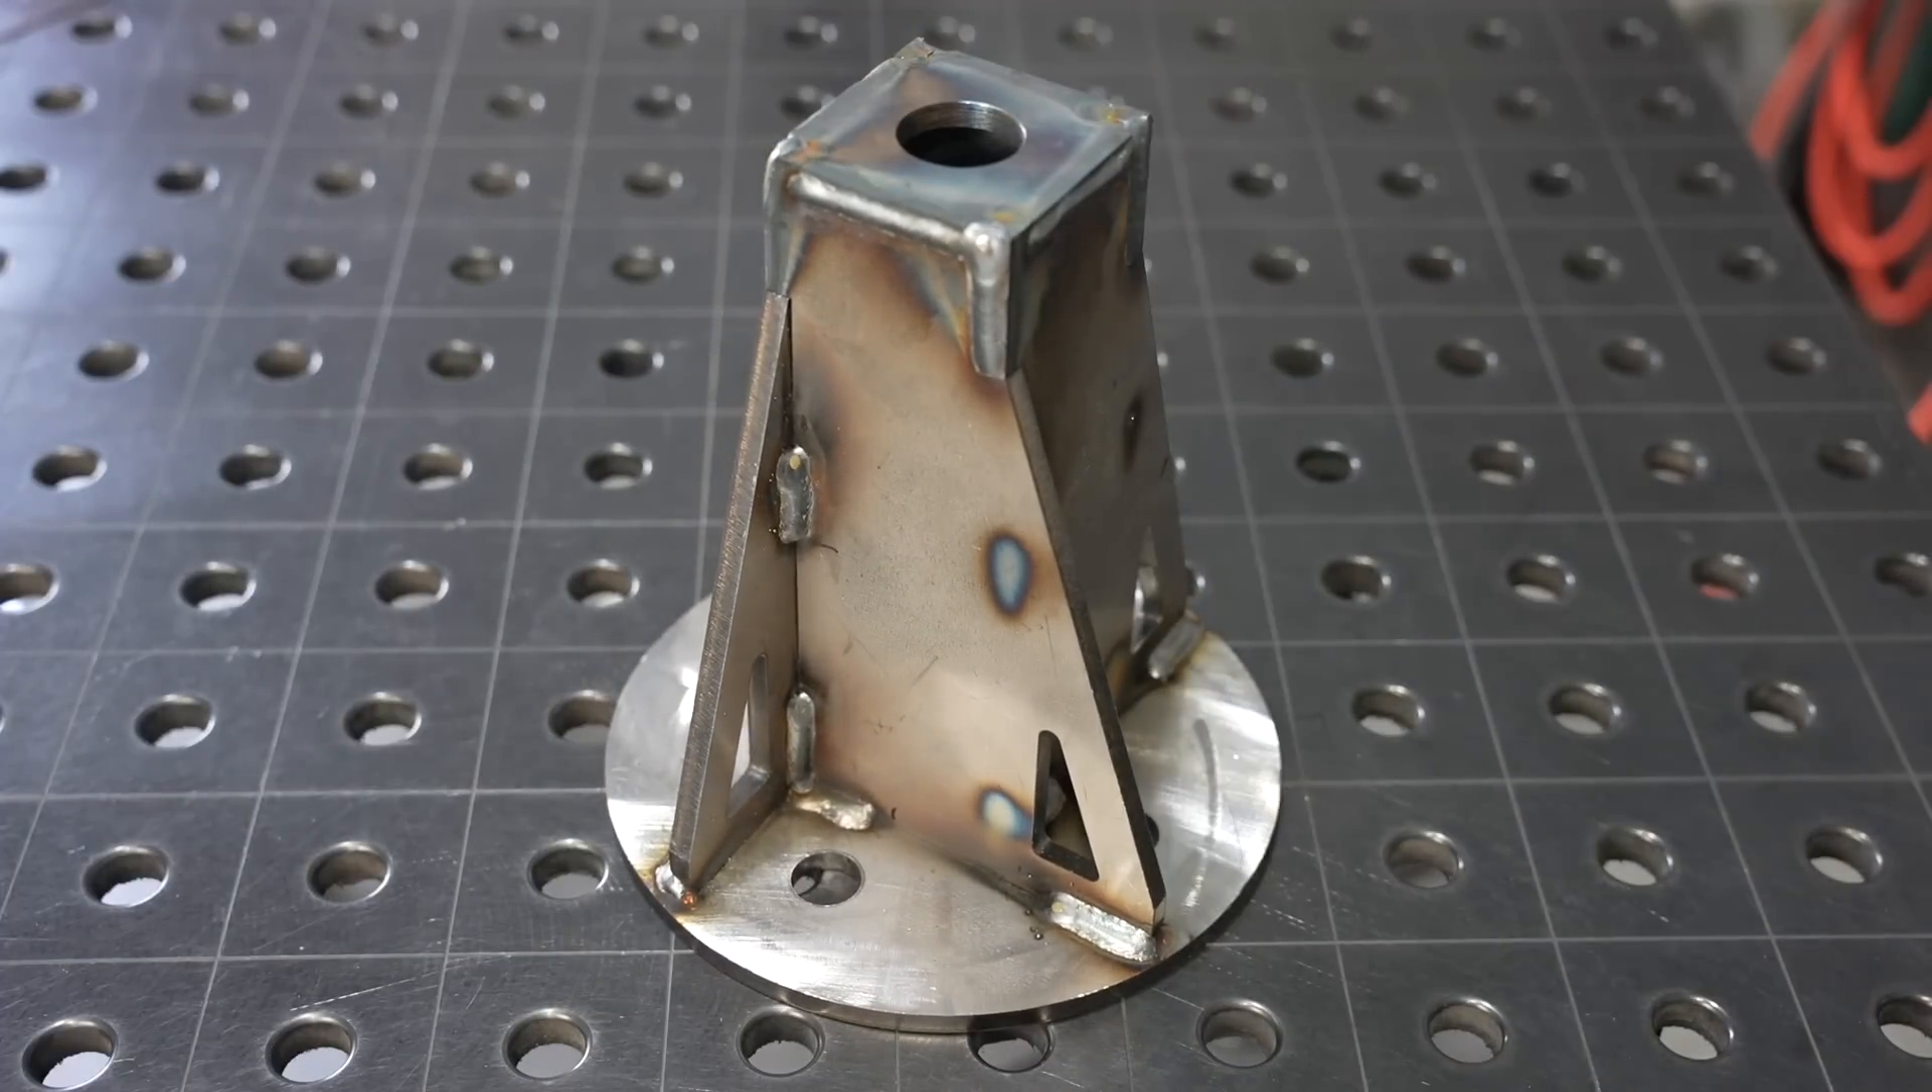This is what it looks like after it's finished with those intermittent welds as well as the top plate and those top sections welded out.